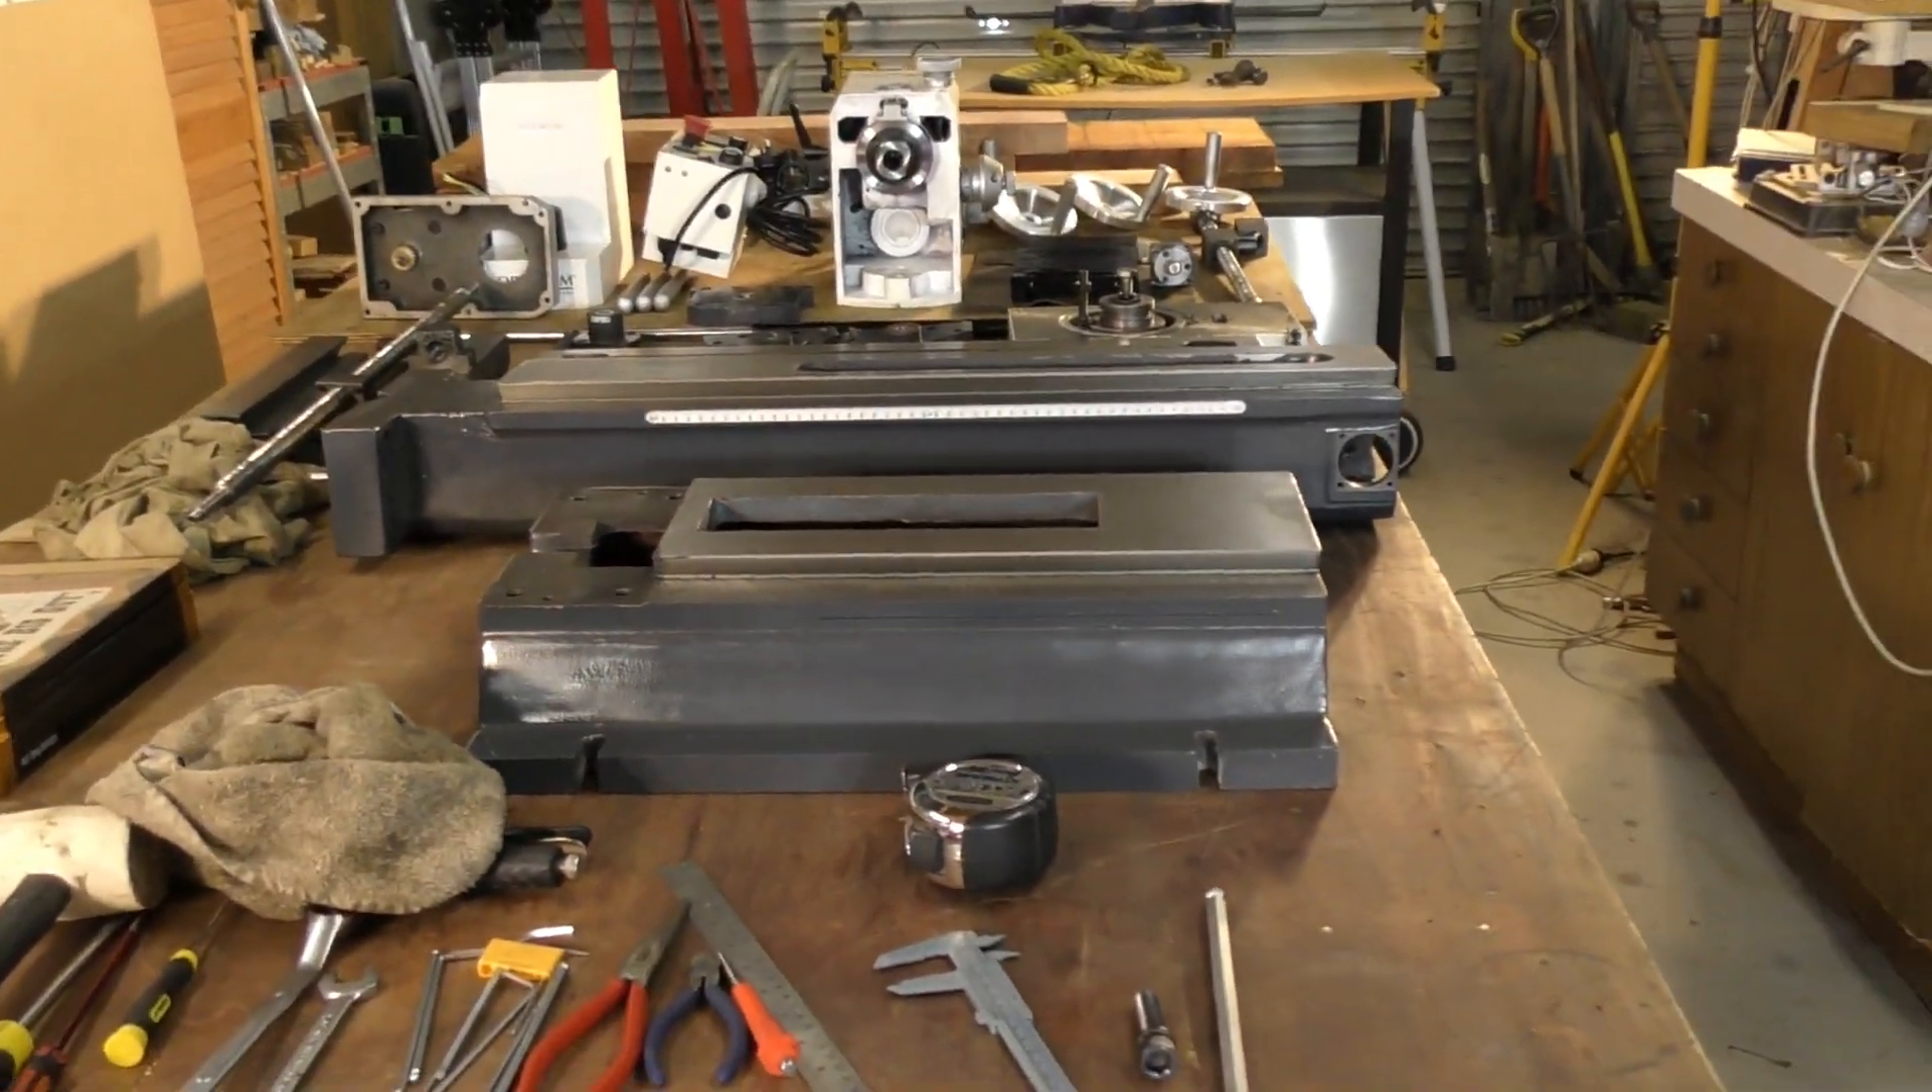Okay so here is the mill it's all stripped down and I've actually taken on a bit of a job for a friend with this beautiful black wood.